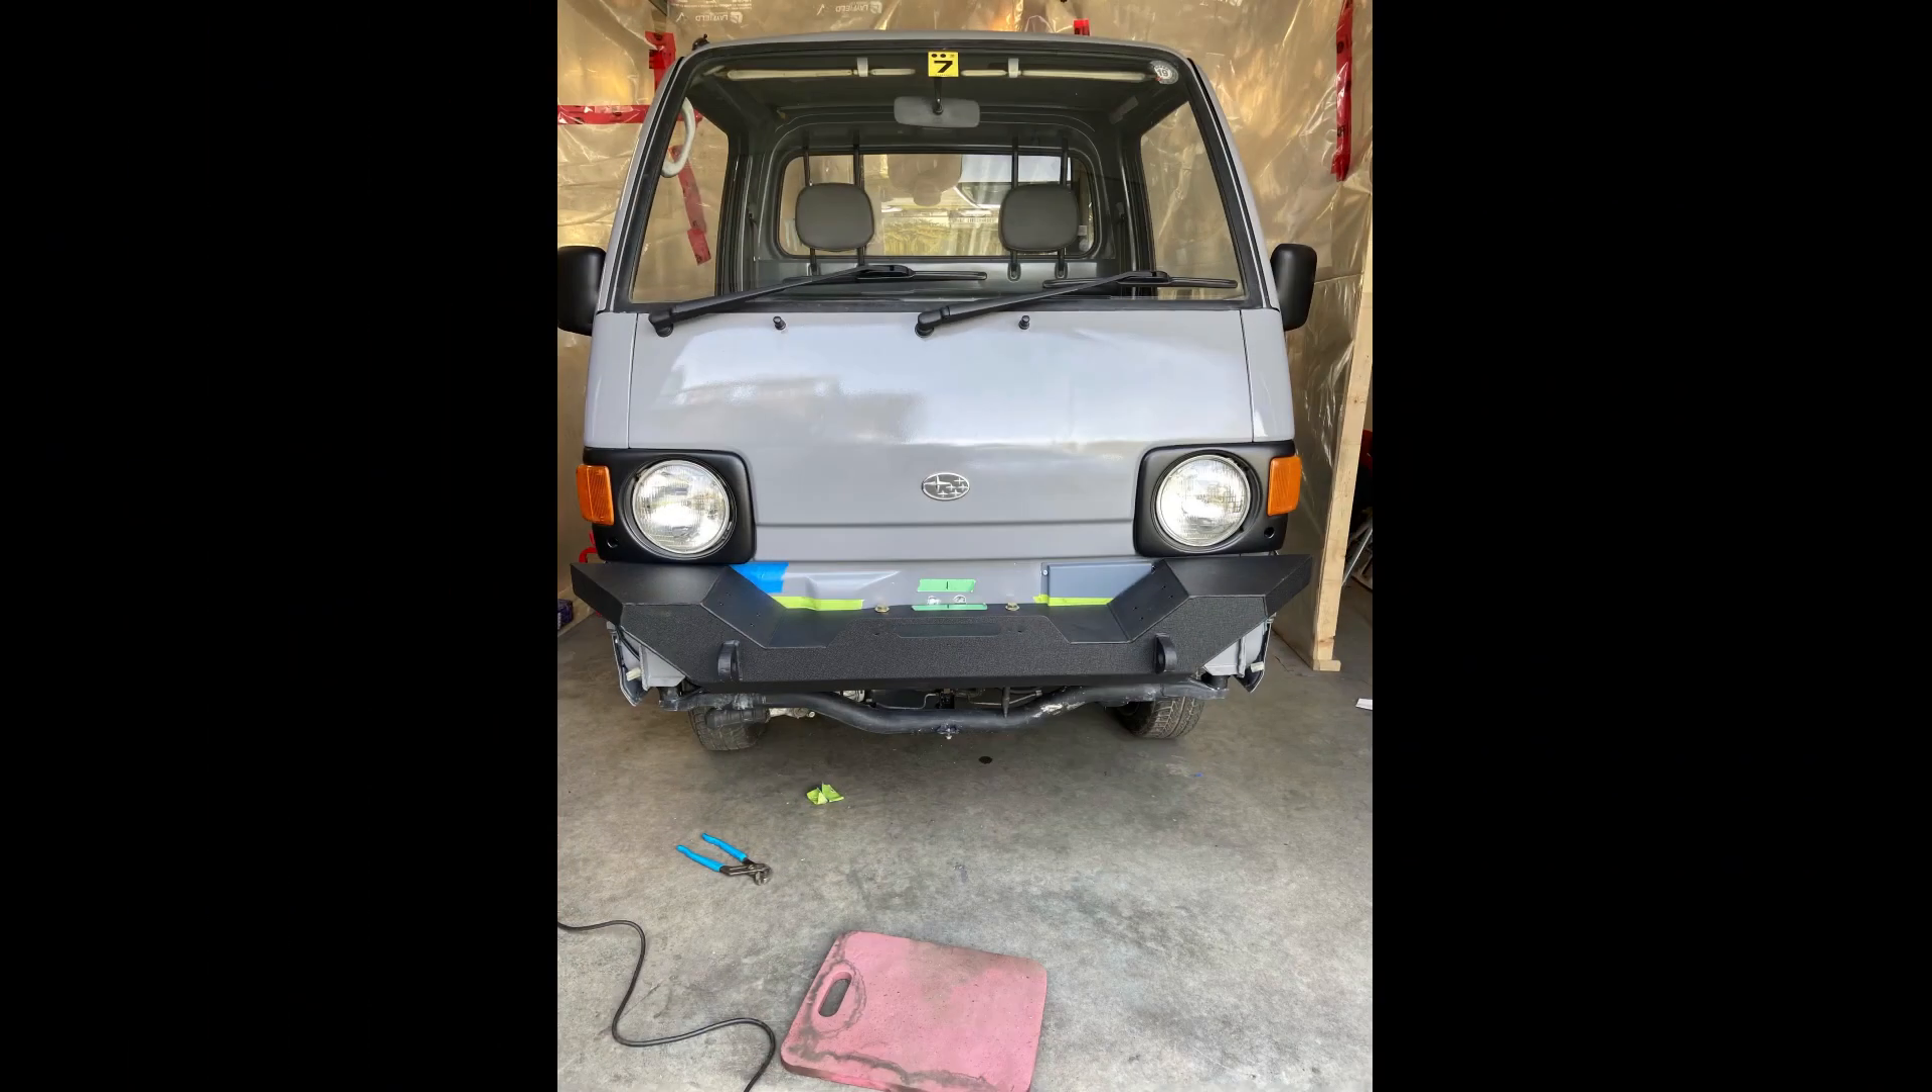So yeah, here you can see the bumper is basically sitting in place now.